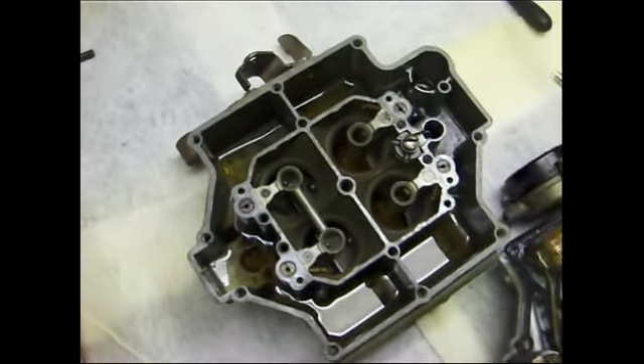So I'm going to go ahead and pull this top cover off. I've got the top cover off now, and like I say, I have rebuilt this carburetor before, but it was a long time ago and it sat on the shelf.